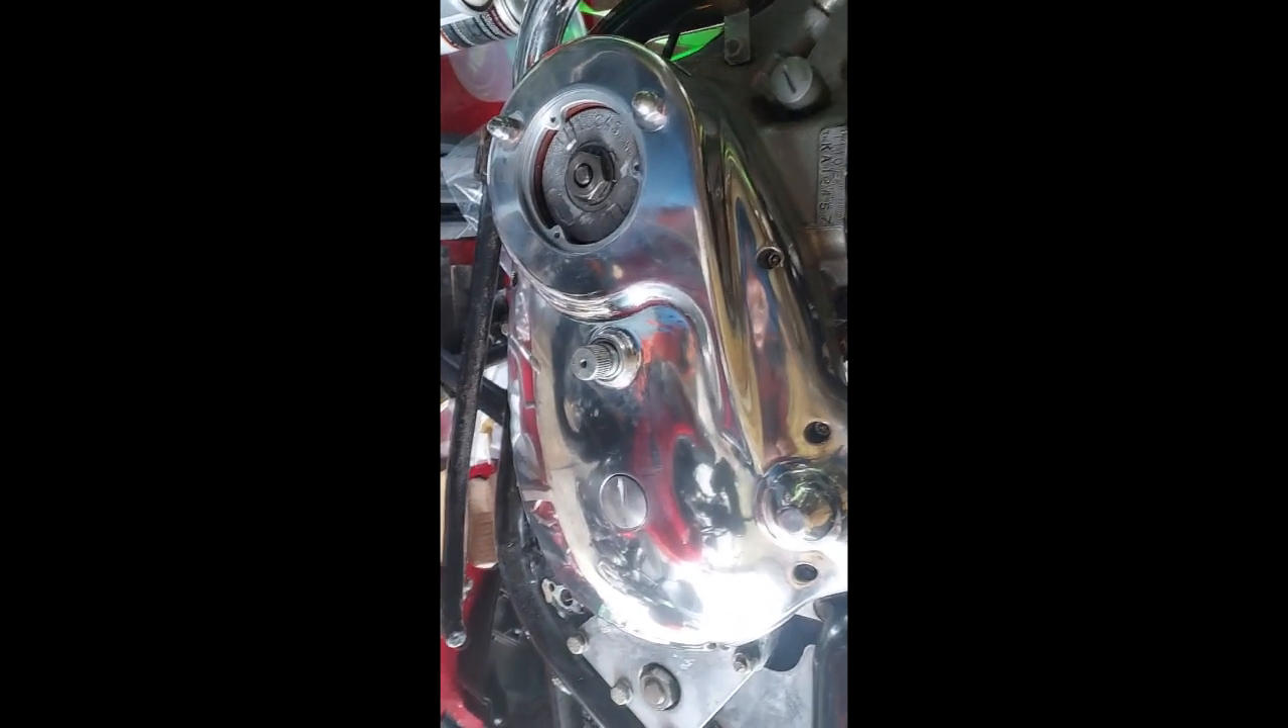There's a shiny new primary chain case all fixed on now. All the screws done up.